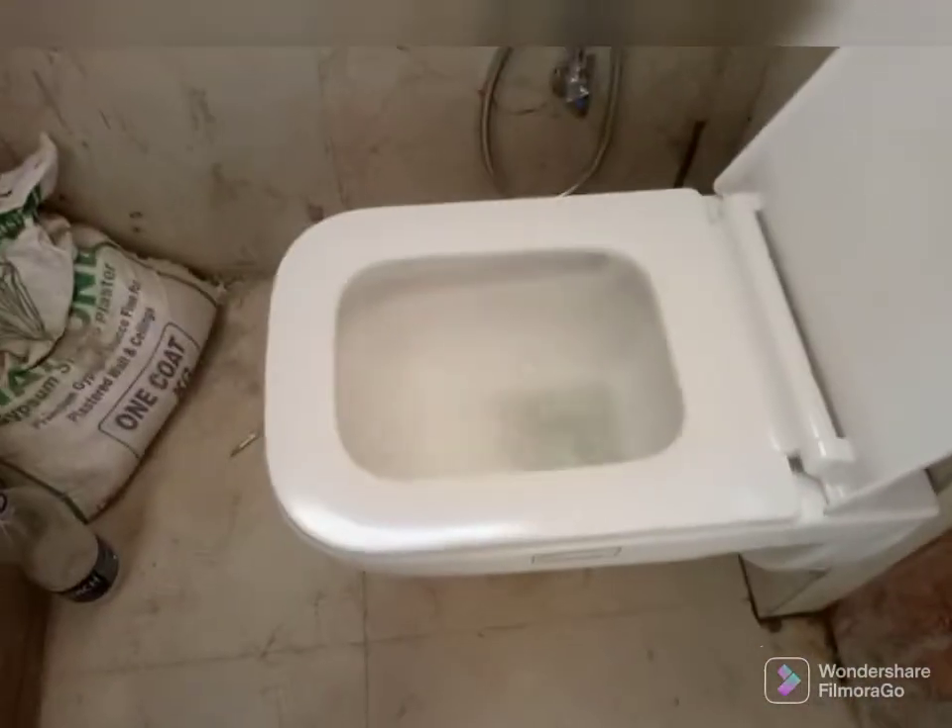ये भी हमारा कवर फिट हो चुका है।